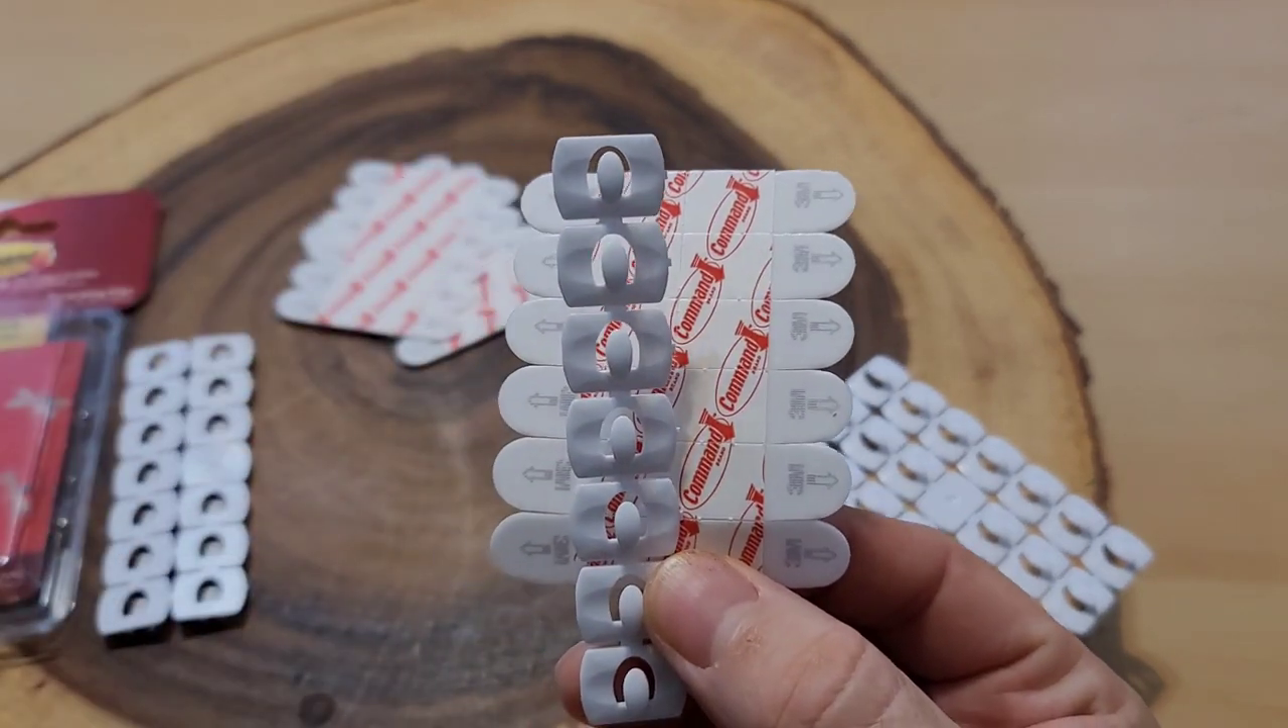I was hoping to just peel off this whole row and stick this on but you notice that they don't line up exactly.